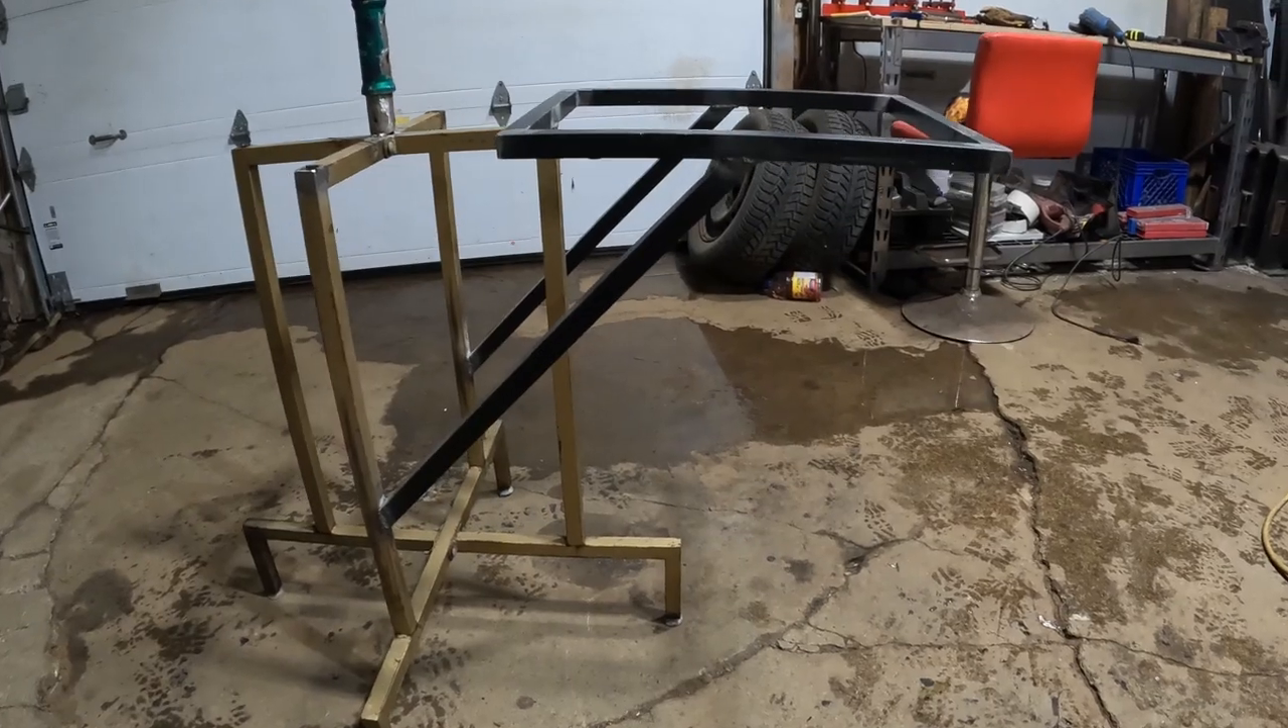All right, so we got the framing of the printing table done.